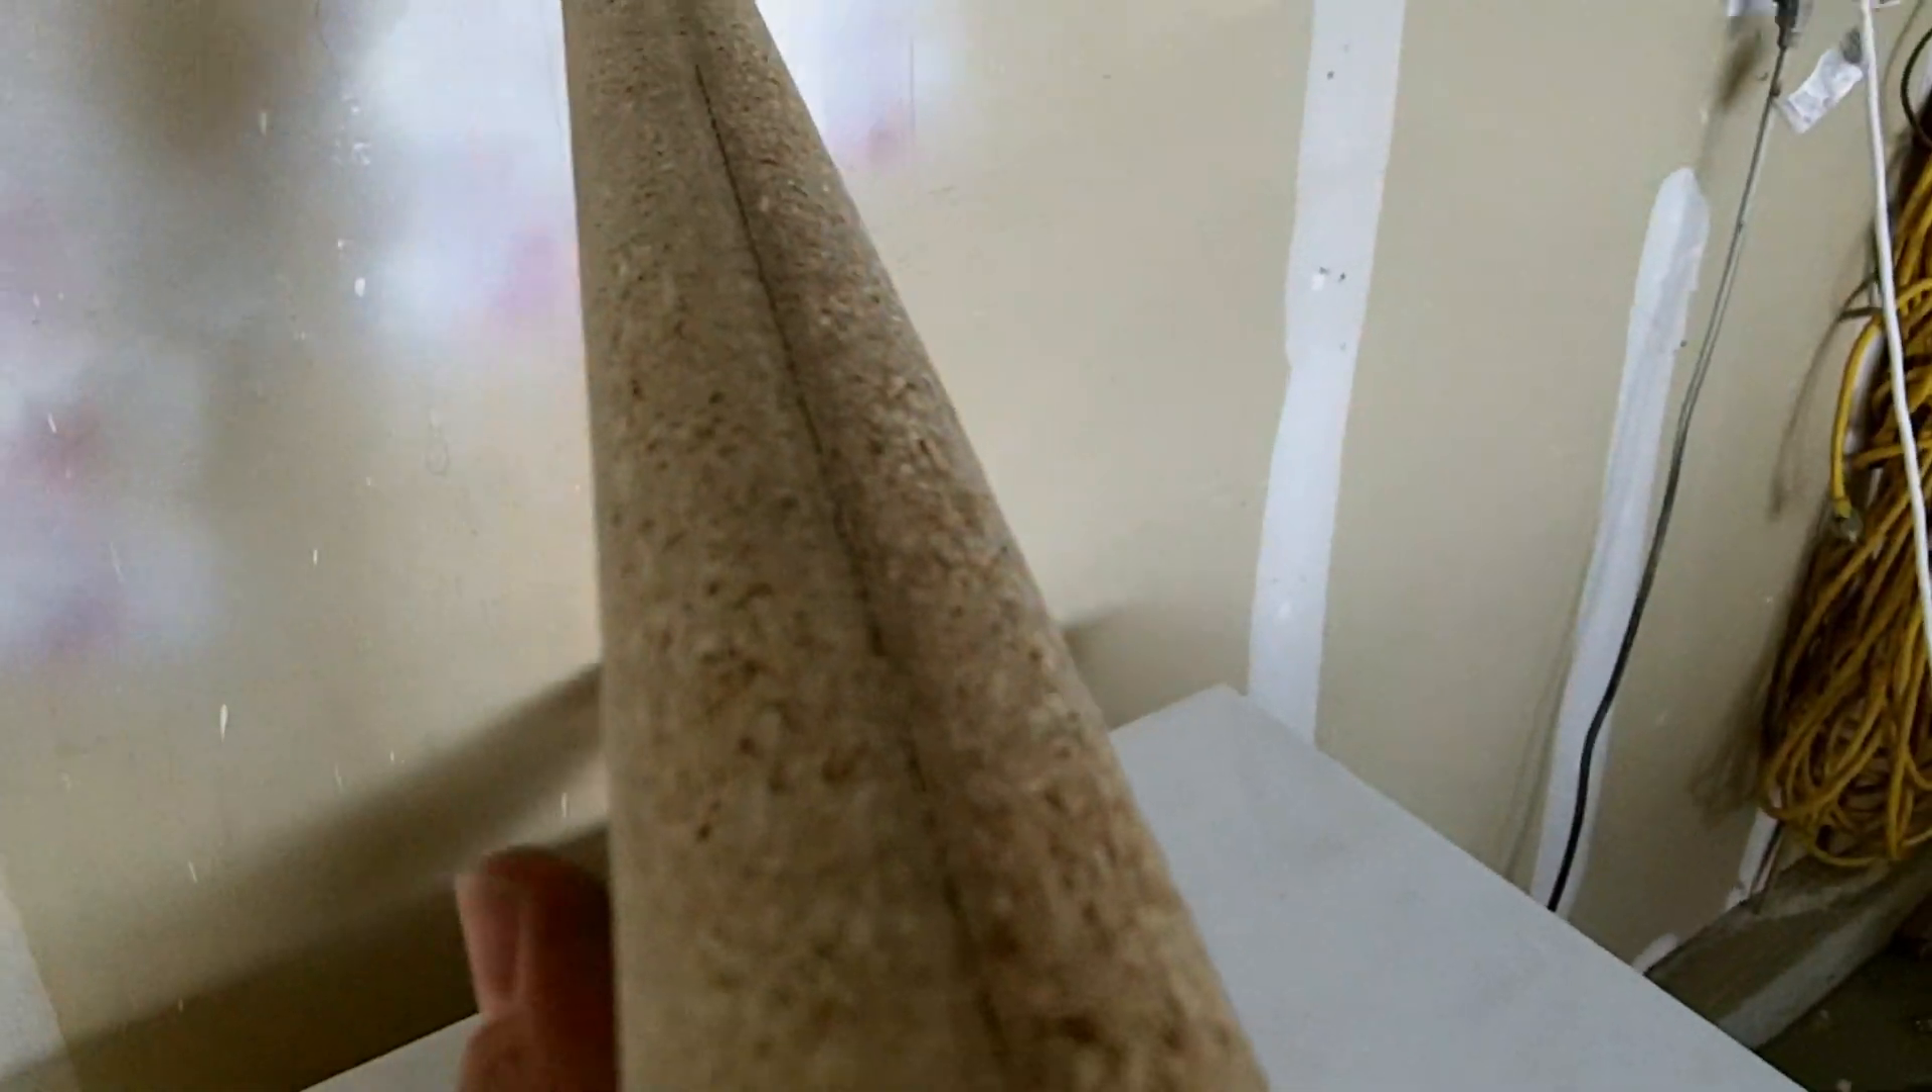And then what I did was I sprayed each side with some Super 77, and I stuck it together. So, right now, you can see the seam there.